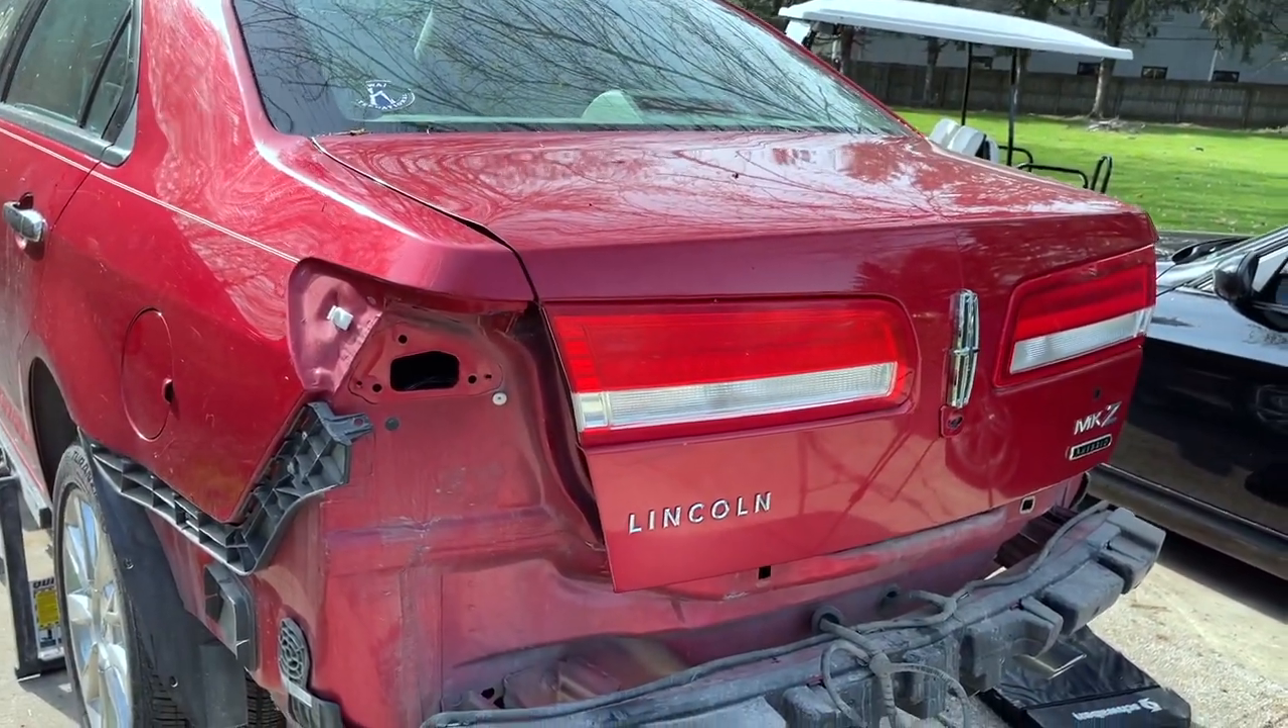And I am going to leave this trunk lid on for now because I'm not ready, of course, to put the donor one on.